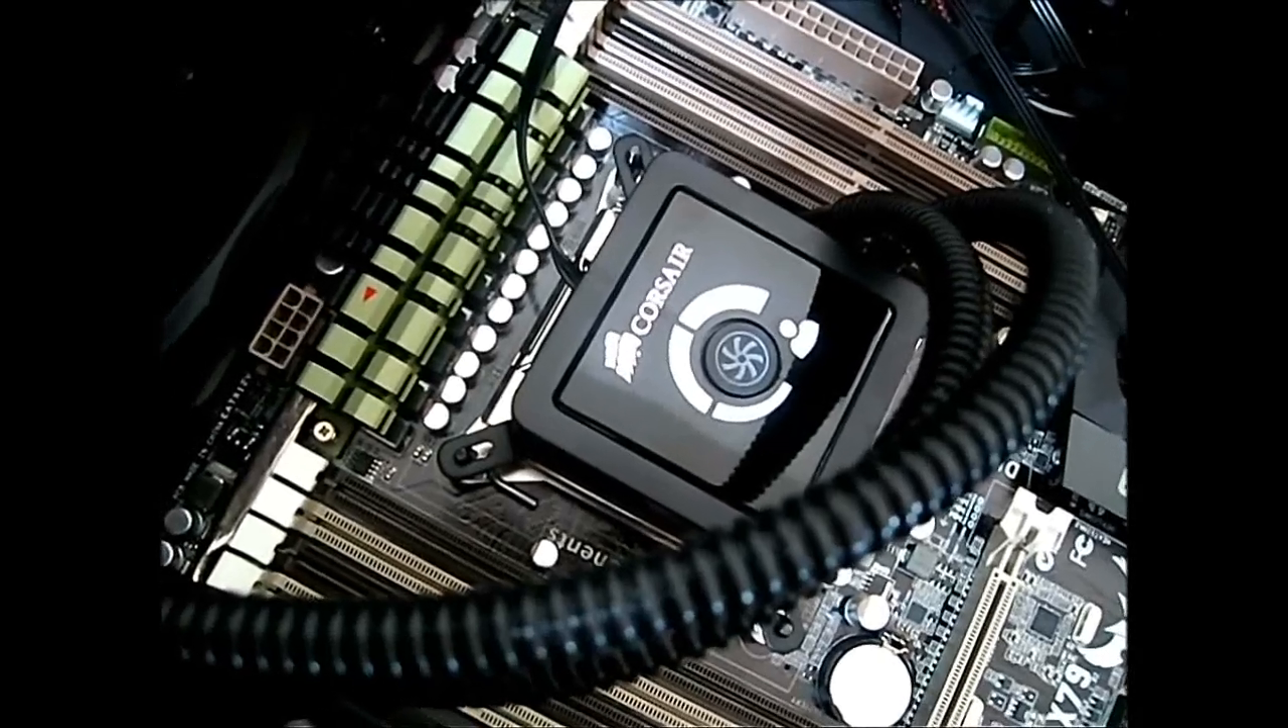Now, we have the cold plate, and the pump, uh, on top of our CPU.